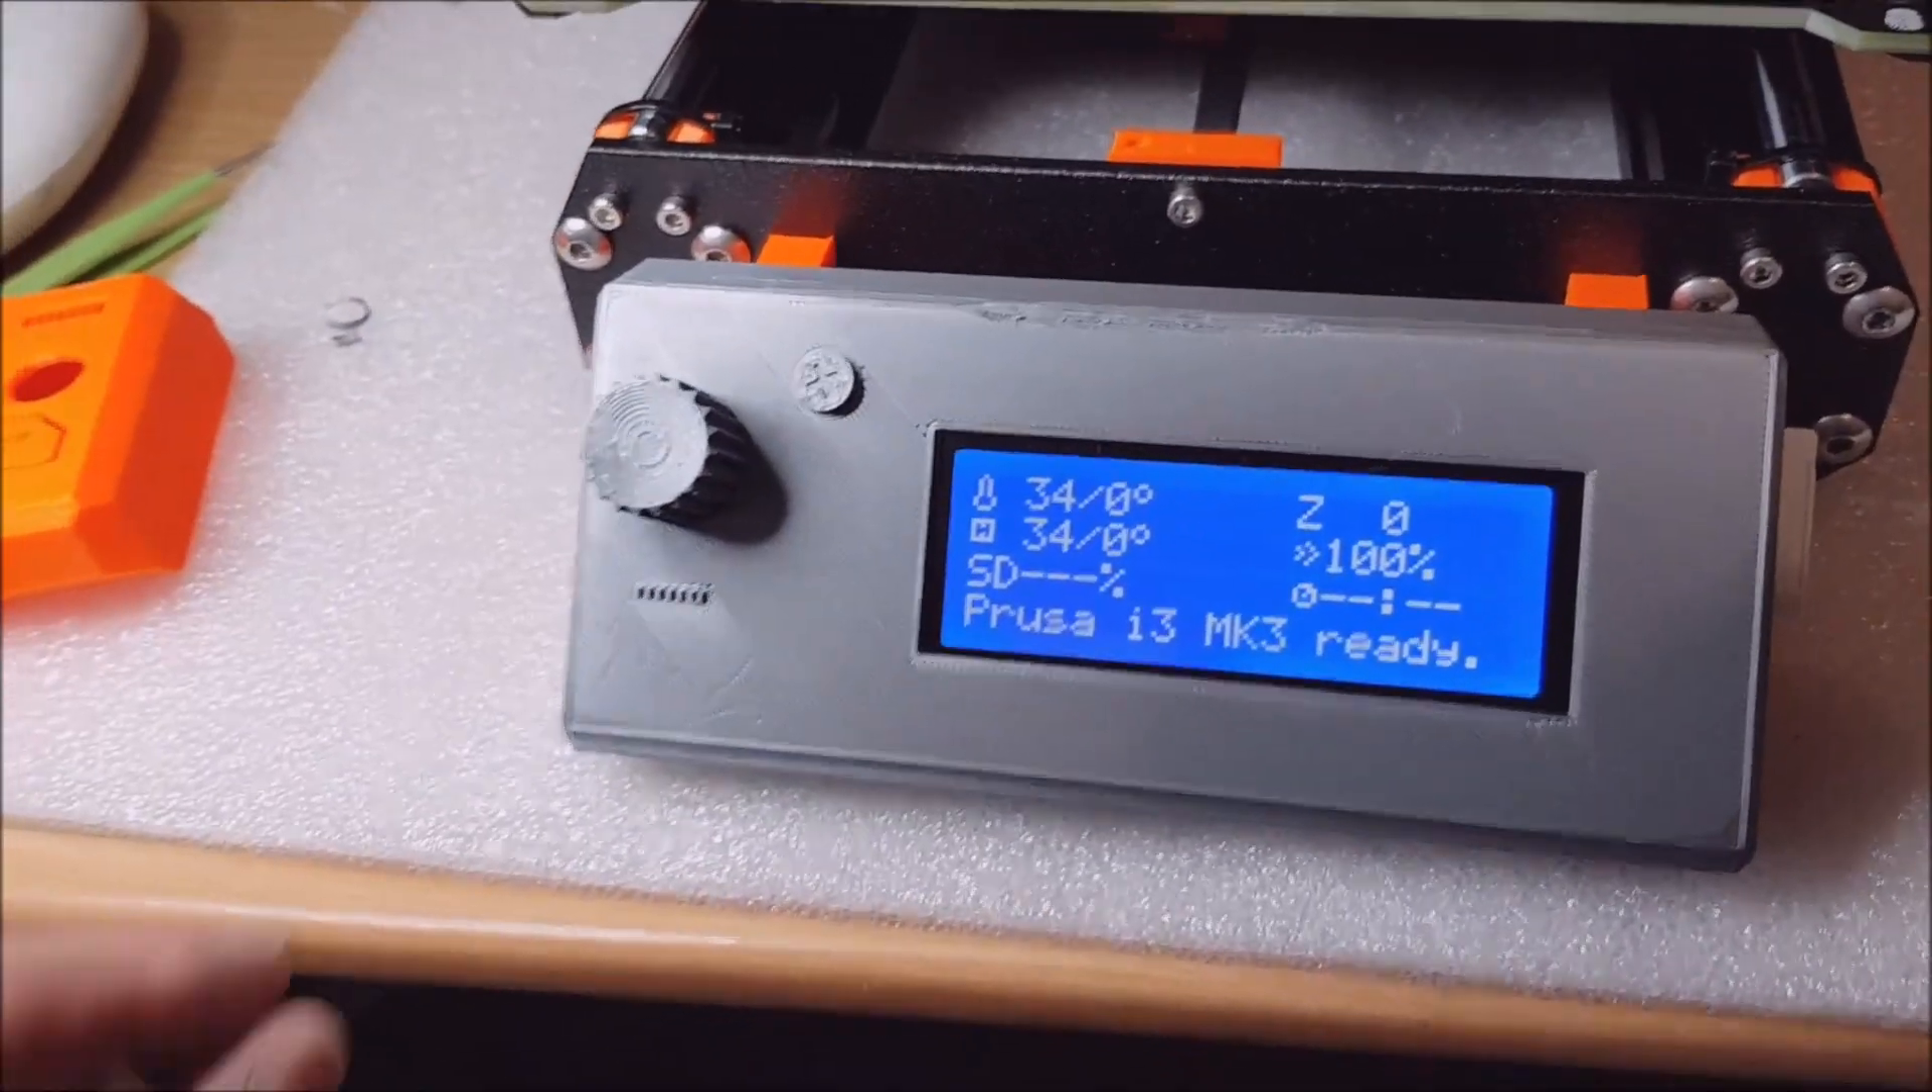Well as you can see I've got the new display cover printed out and in place.